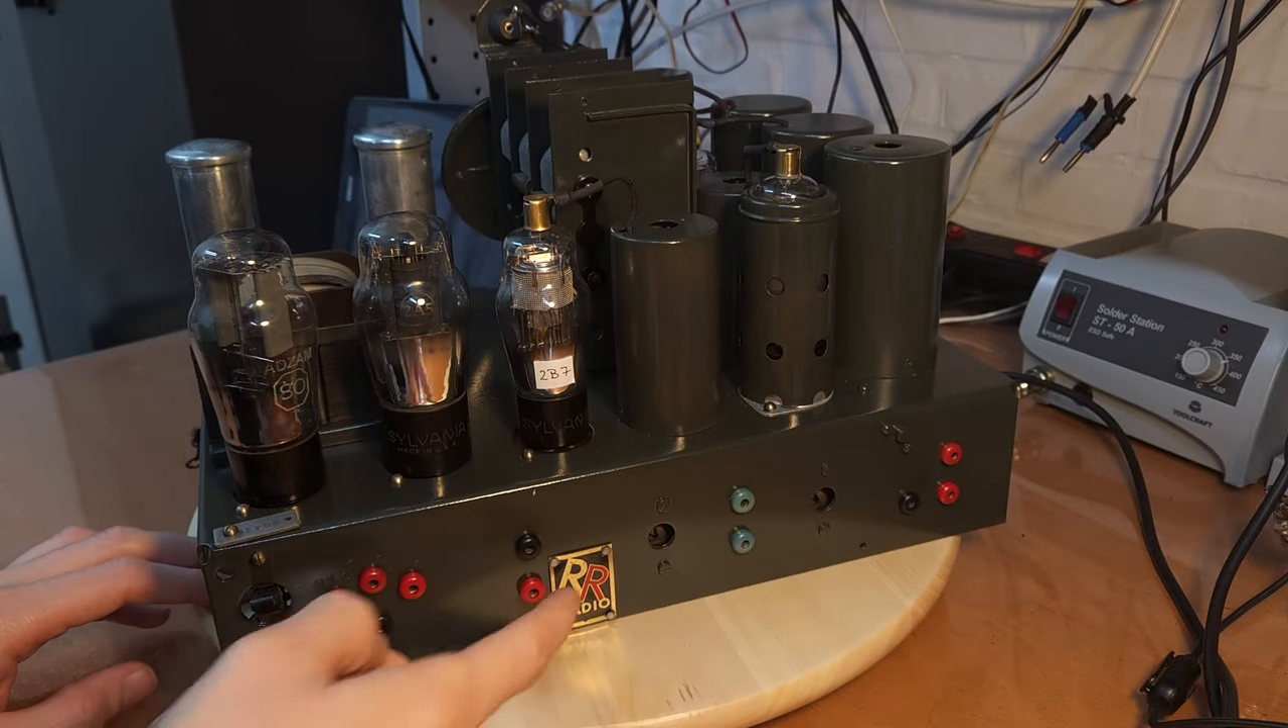I also put back the badge here.